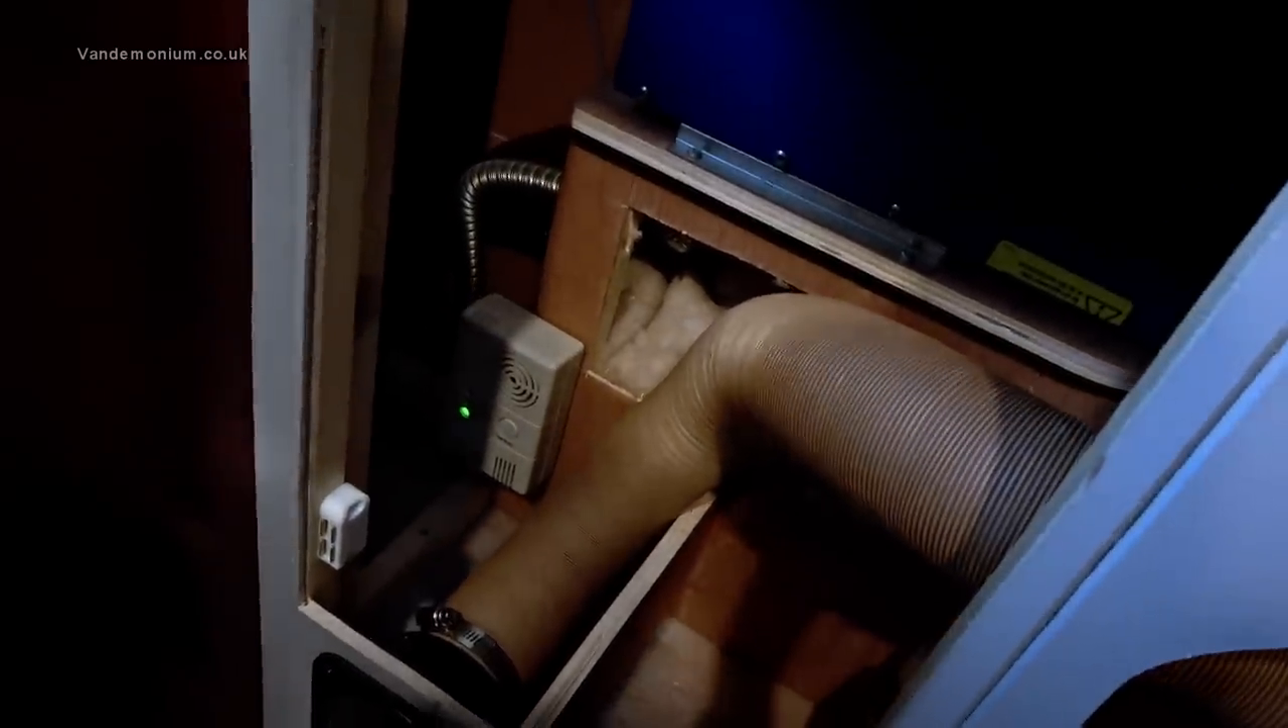As you can see I've reconnected the air hose this duct thing here.